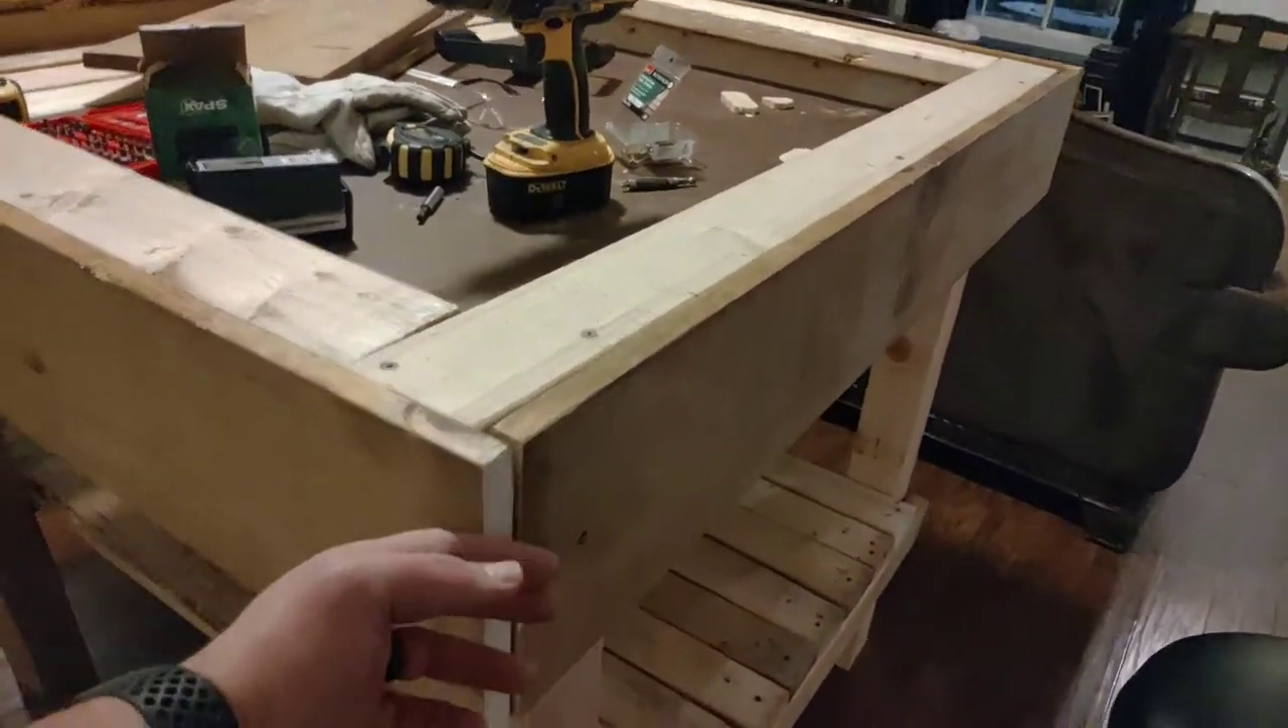I have the outer boards on now.